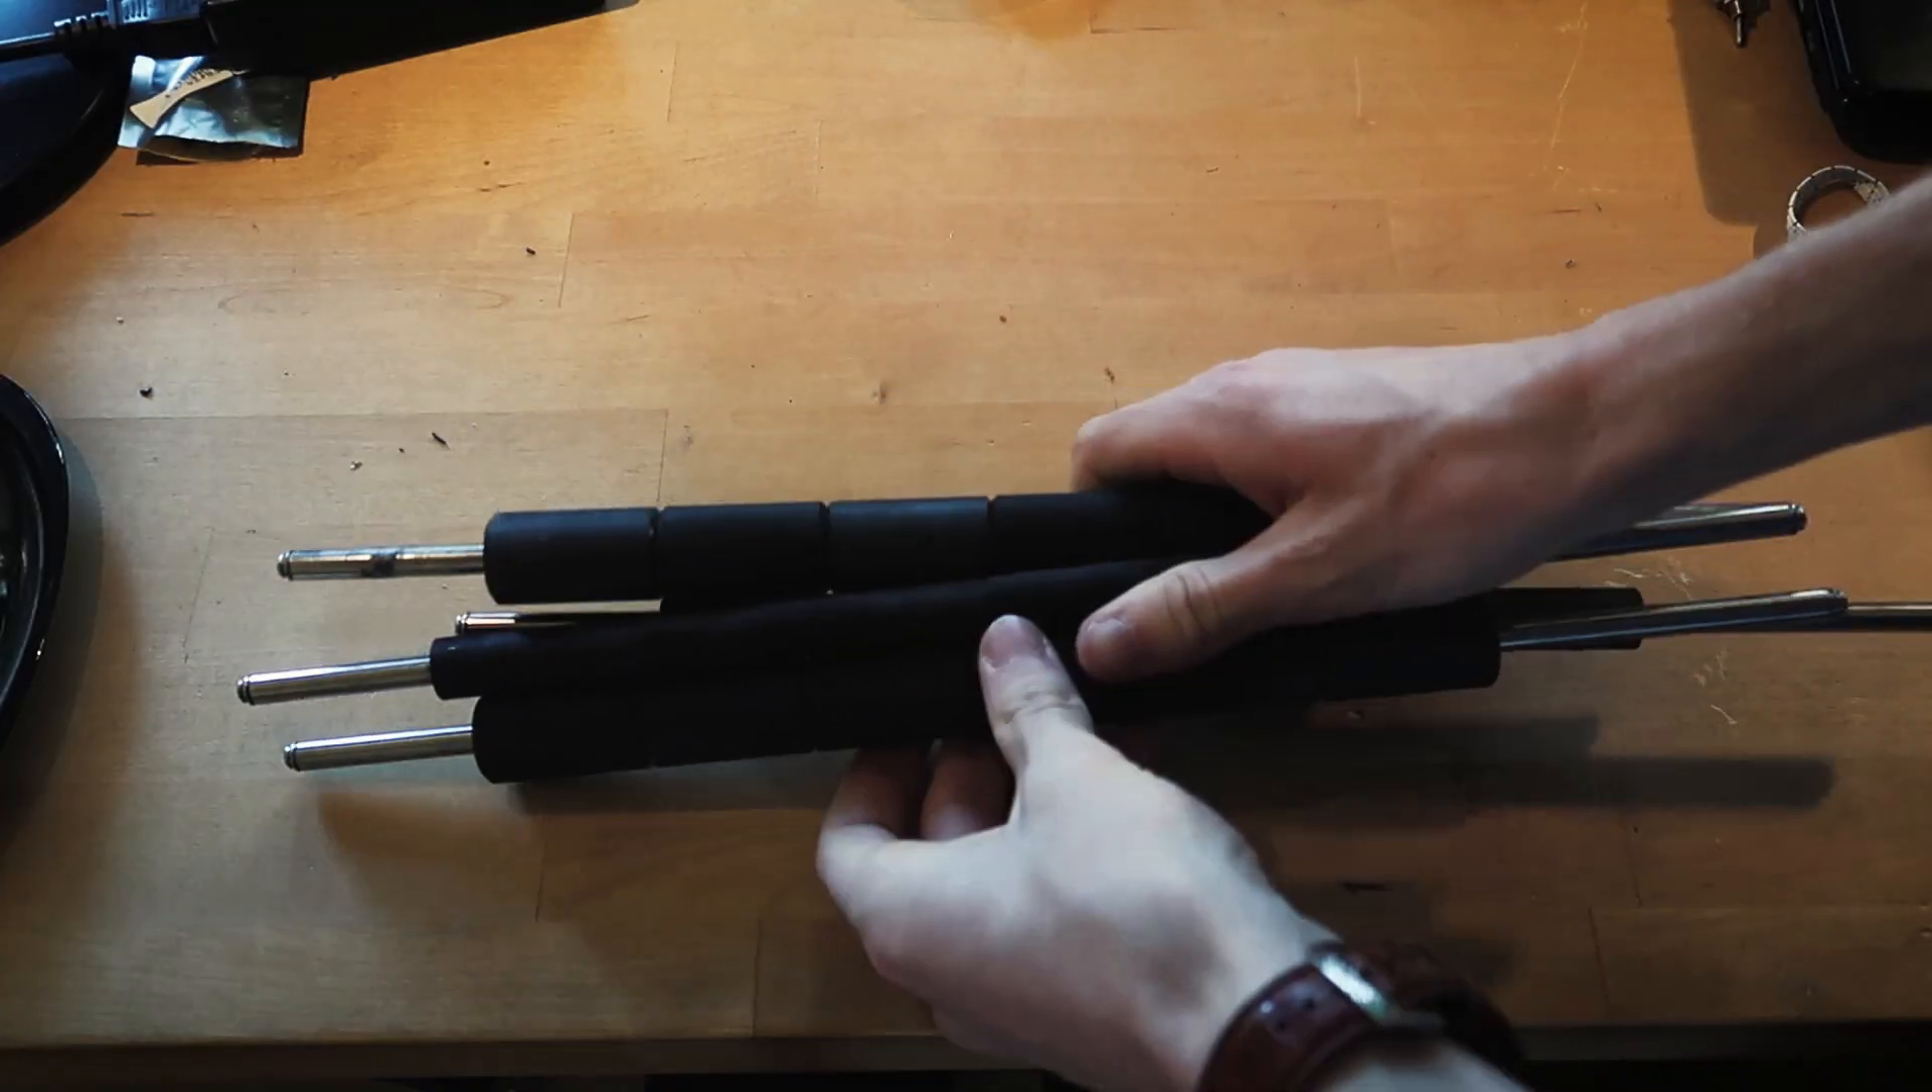So here are the axles with the rubber cylinders on and this is how it's going to work.